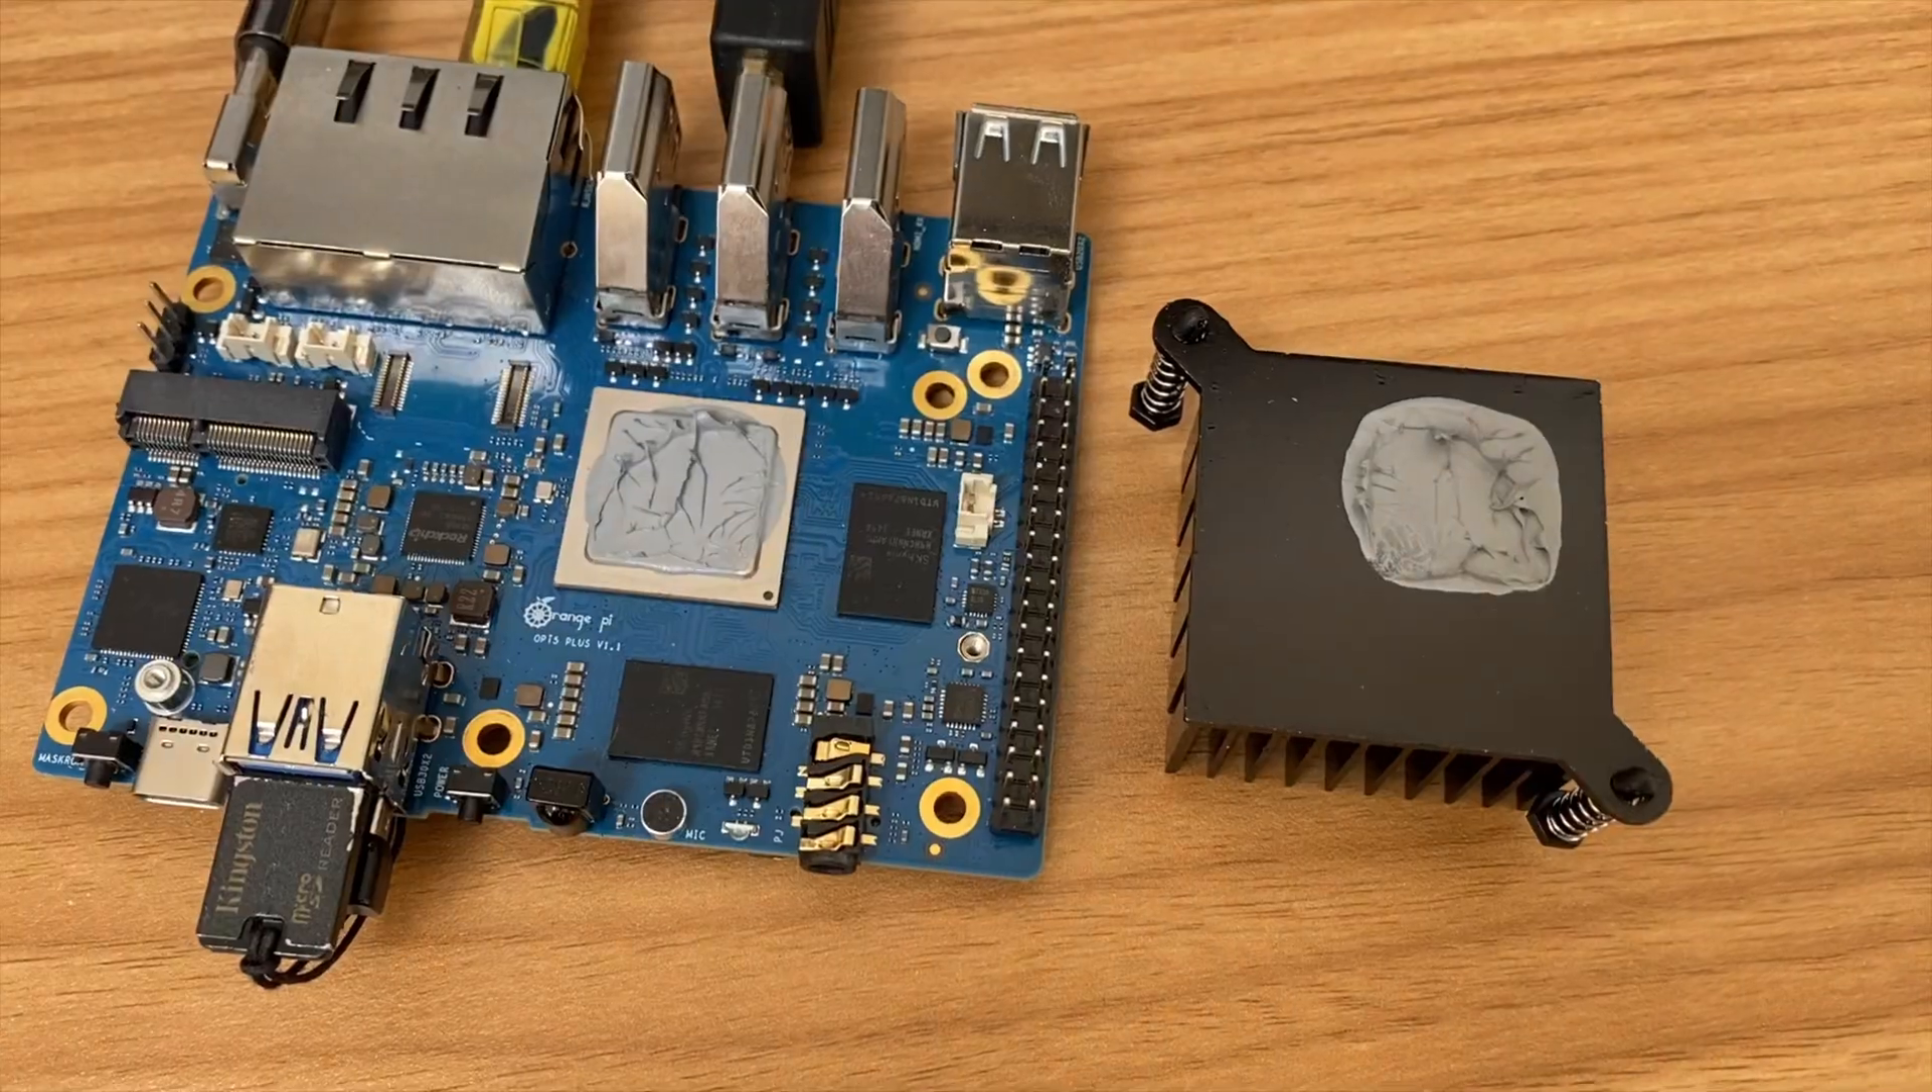Okay so i've taken the large cooler off now let me know what you think about the deployment of thermal paste too much too little.